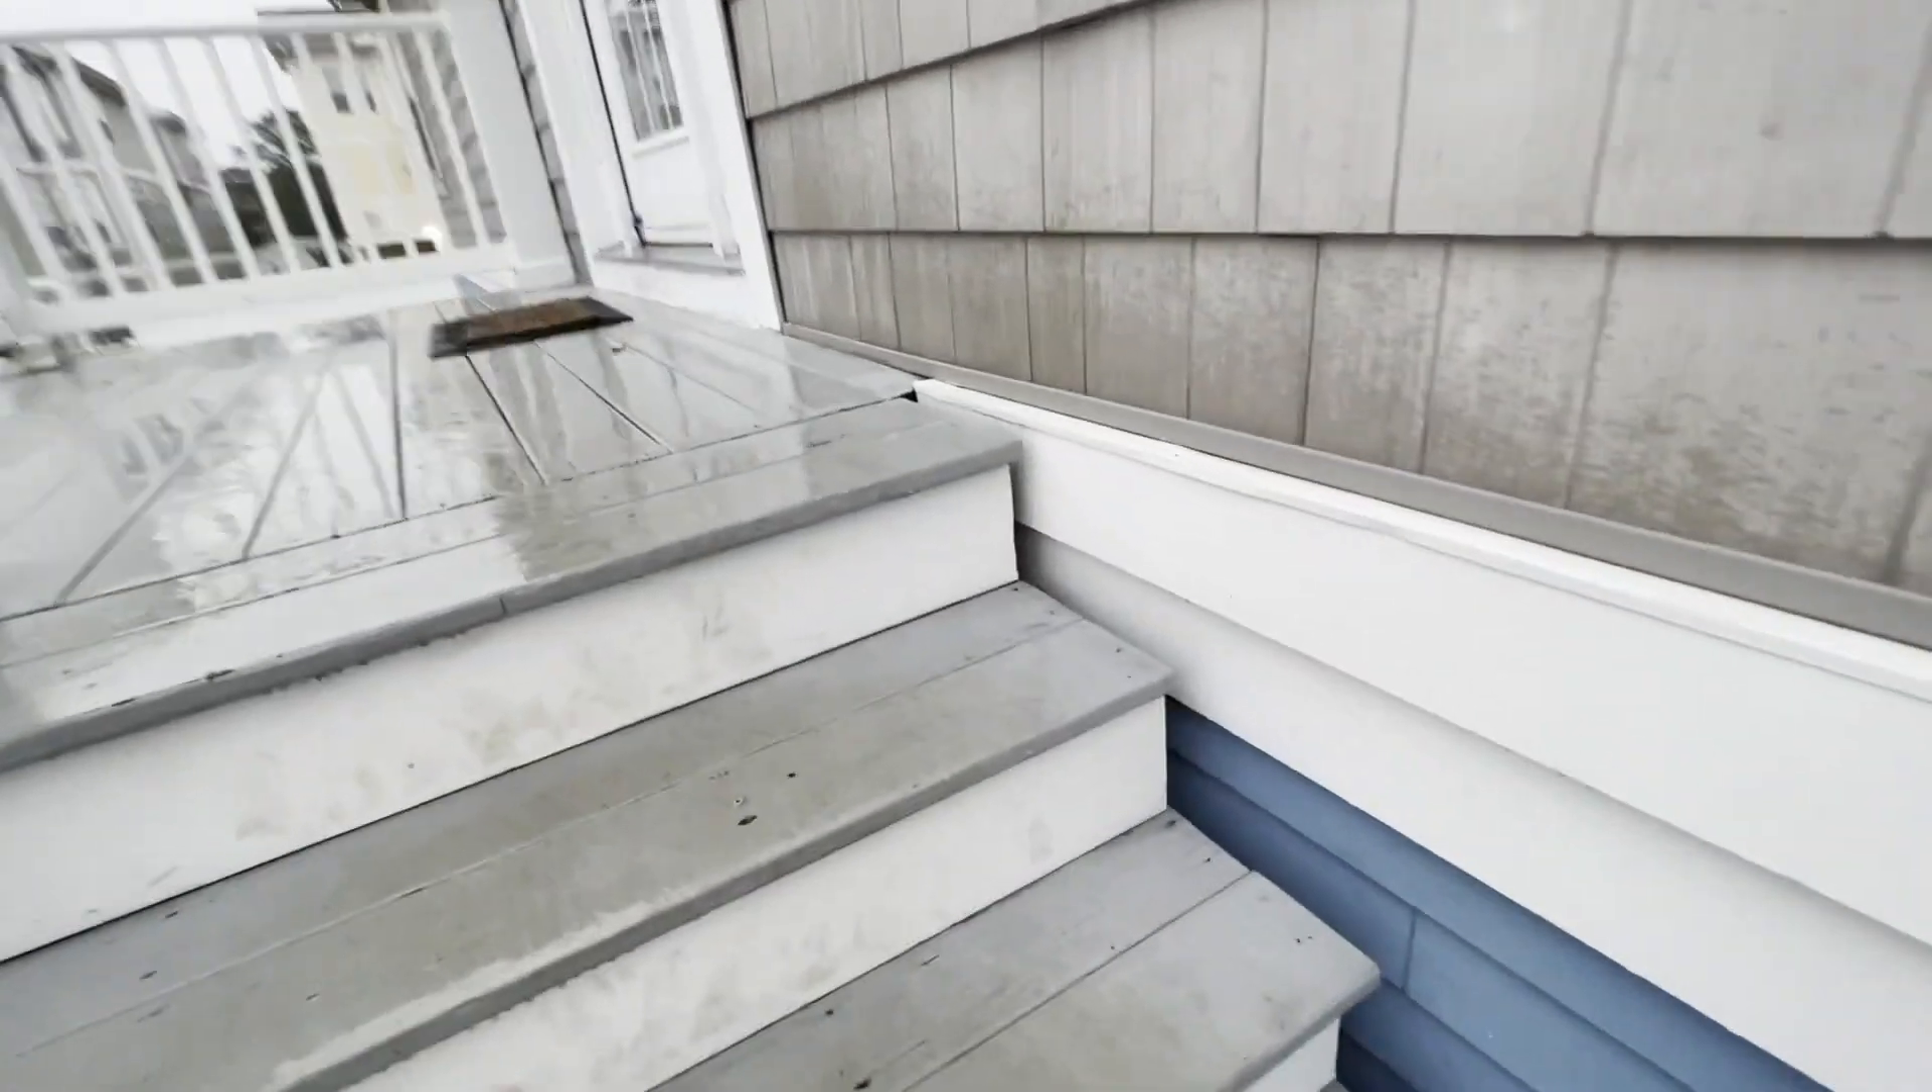I have yet to take off any deck boards.